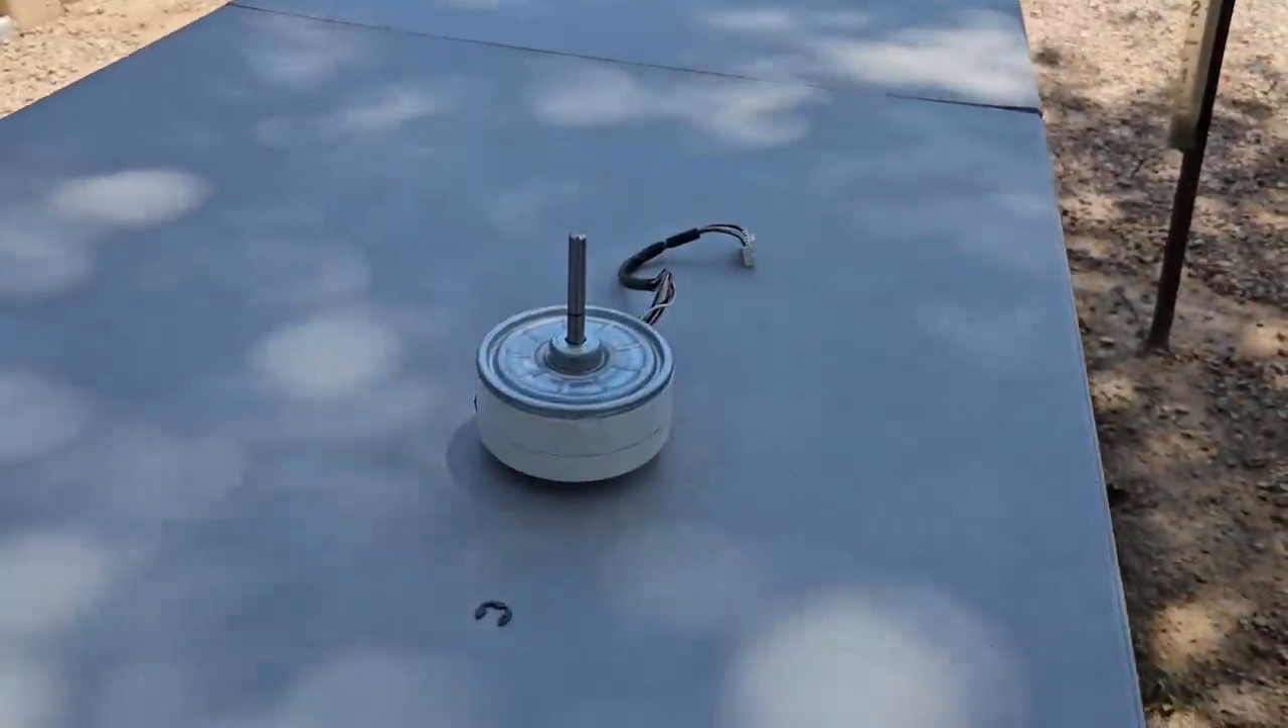All right so we've got the motor out.